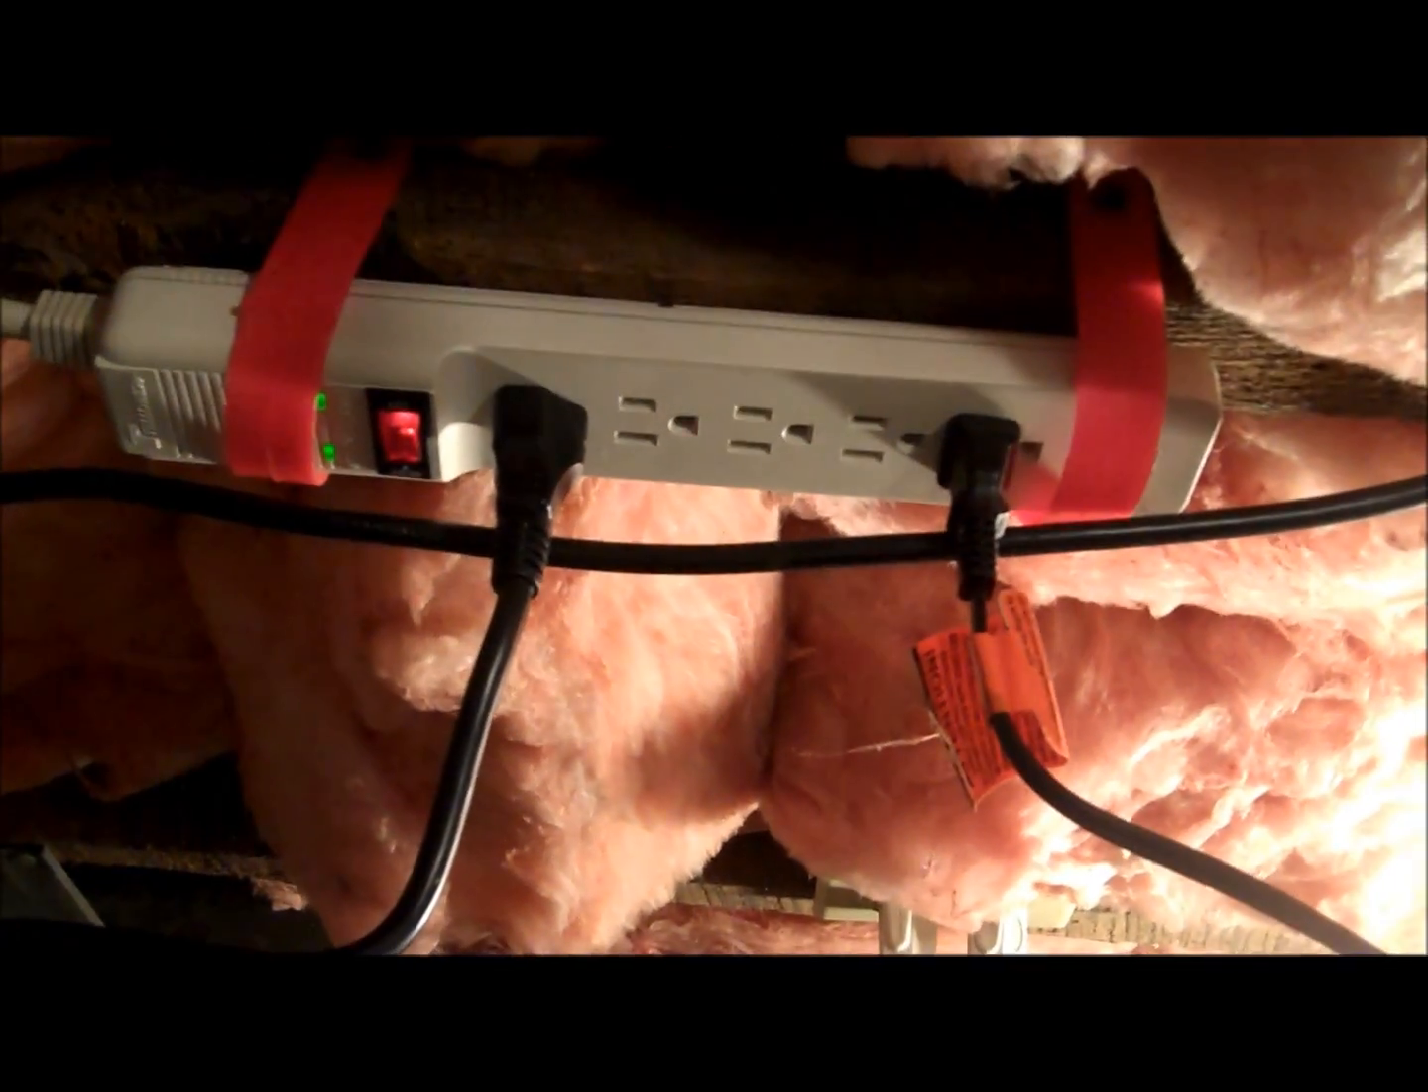There's the electrical box mounted up against the ceiling.